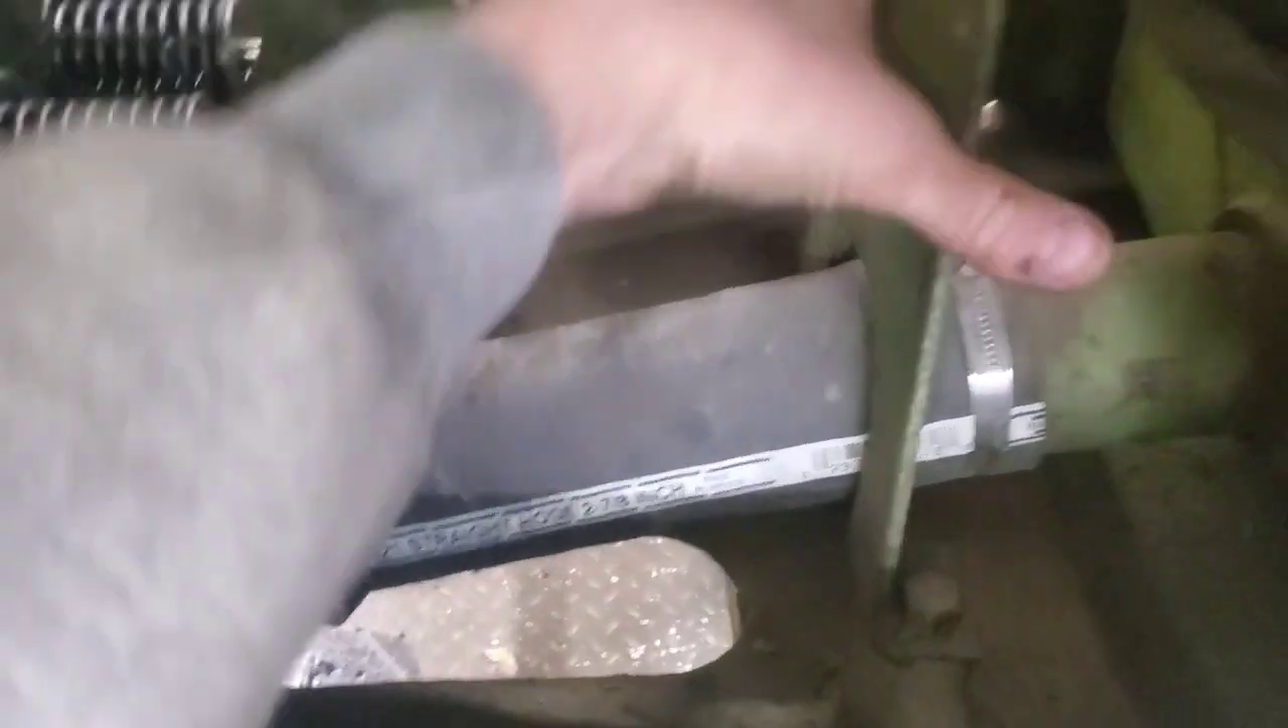We still got to get this hose off of here yet.